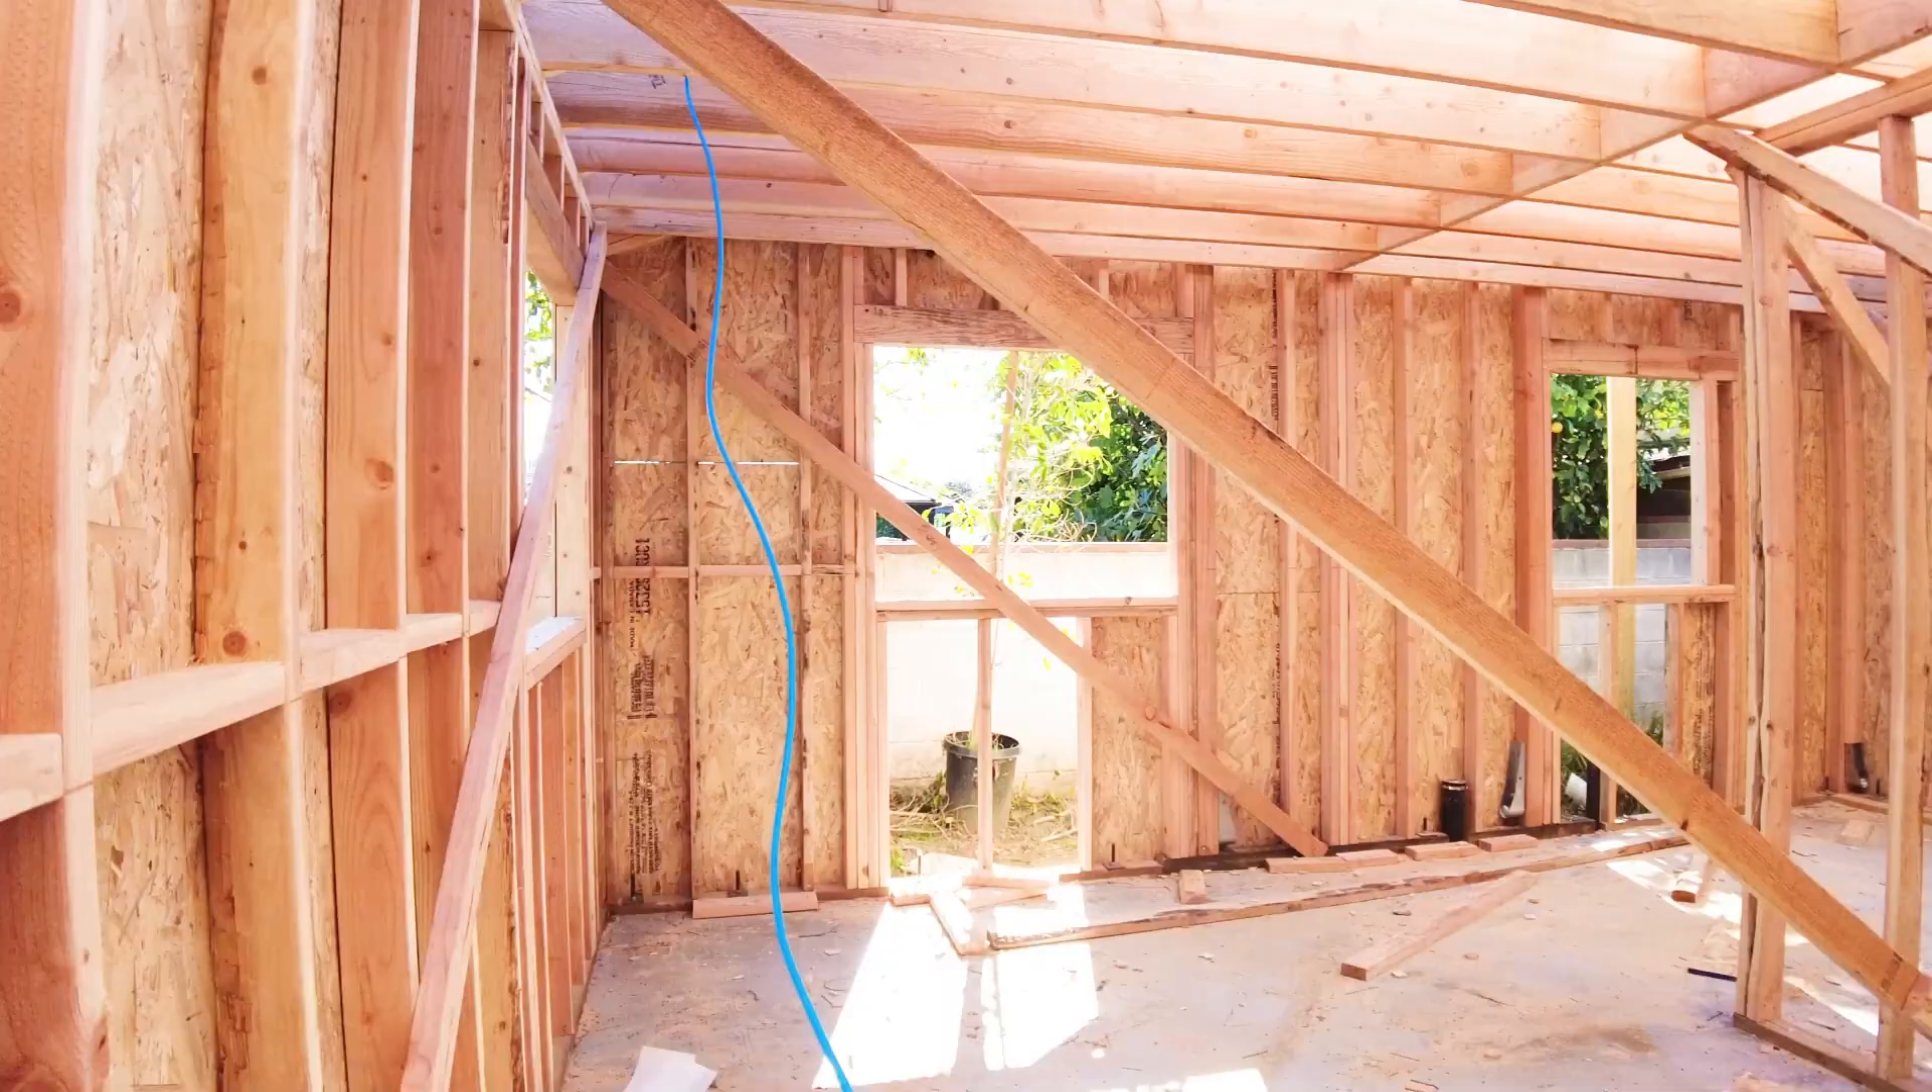You can see the framing is in progress.